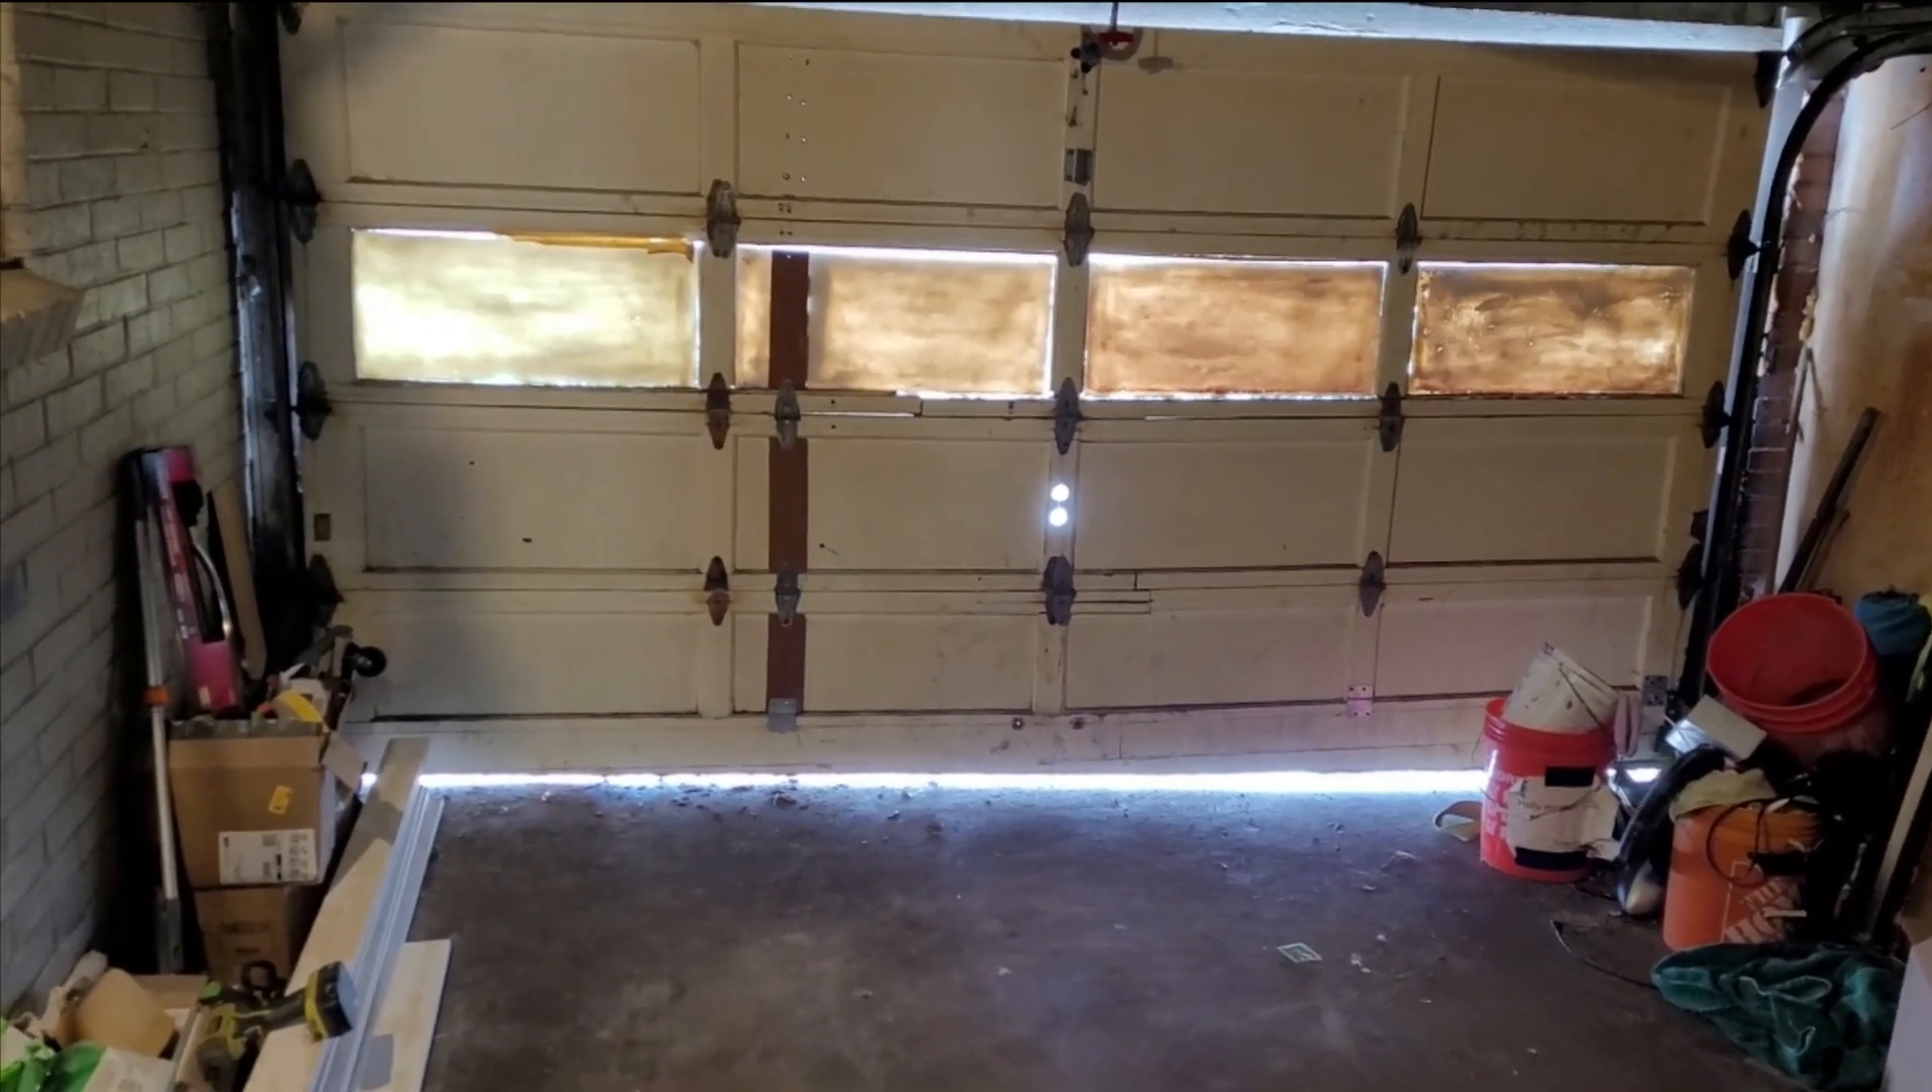There is a gap at the bottom because I just I did pull off the one inch trim that was at the bottom and then the rubber piece so that's why the big gap.